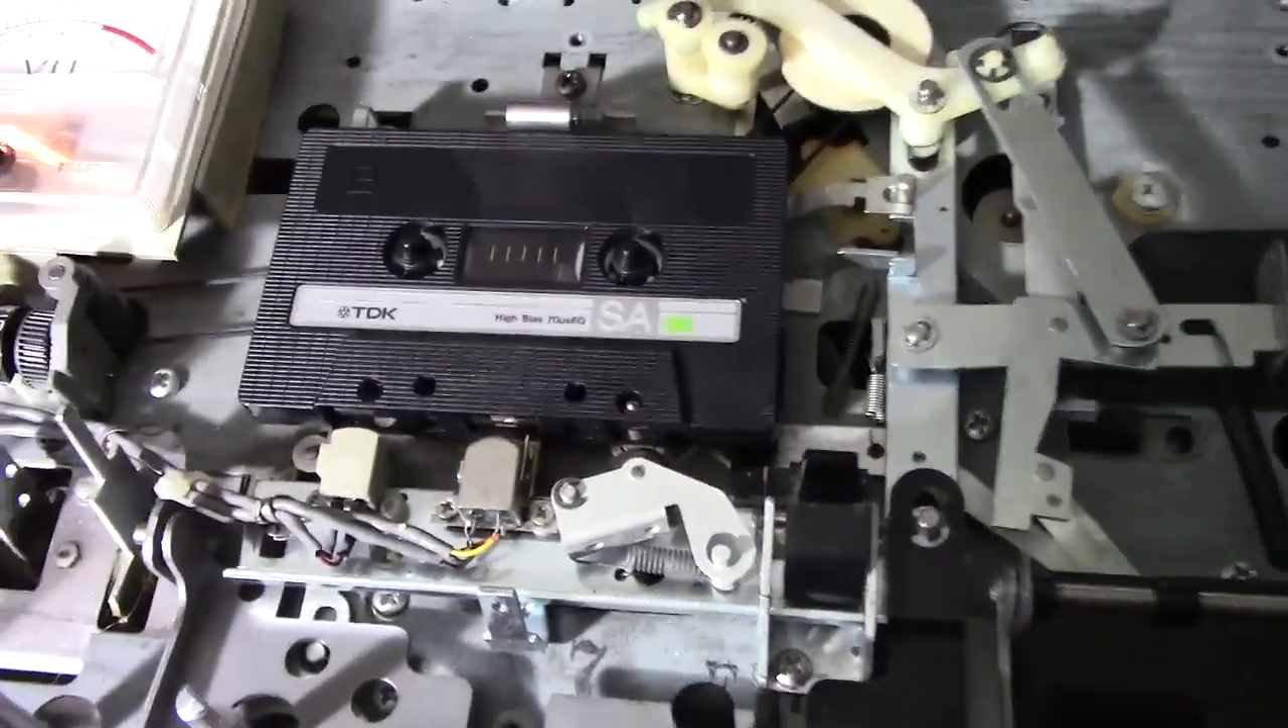You're looking at the advent 201 with its cover removed its front cover and I've got a tape loaded in.